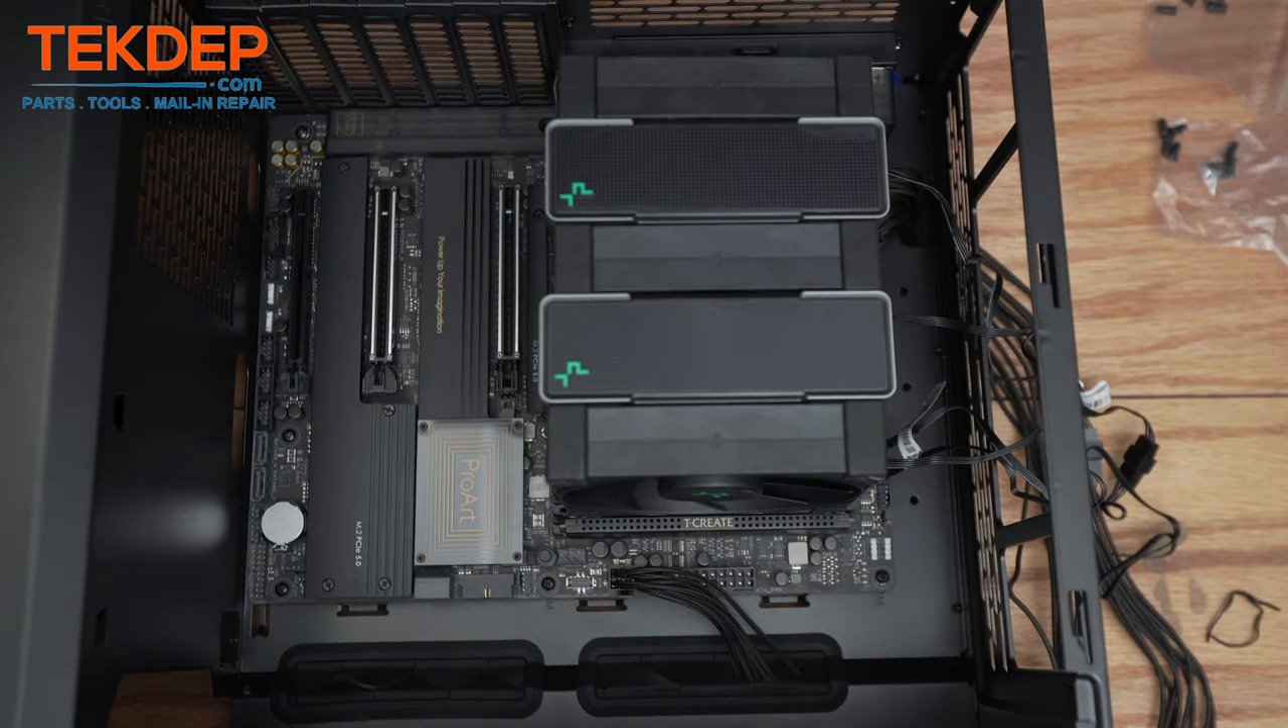That's the motherboard fully installed.